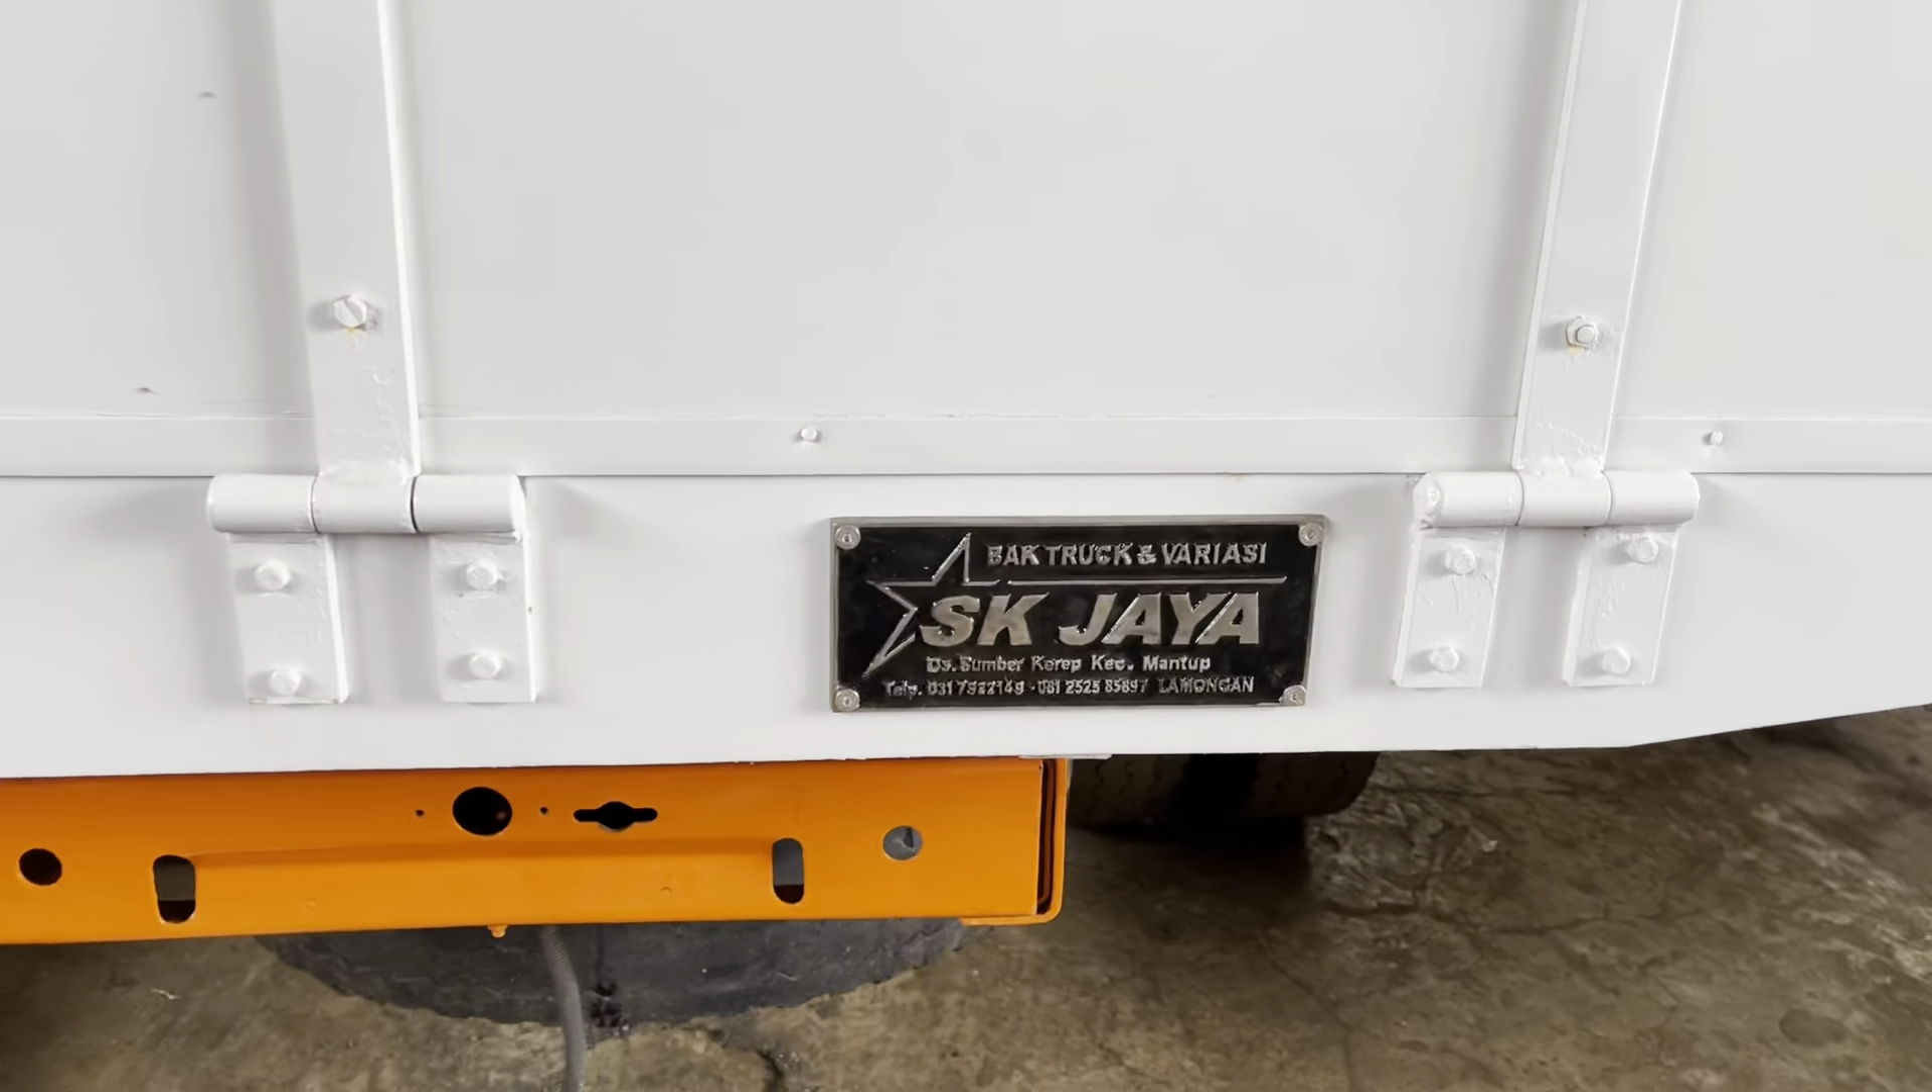Untuk punya aku ini Label SK Jaya Sudah terpasang Seperti itu ya.